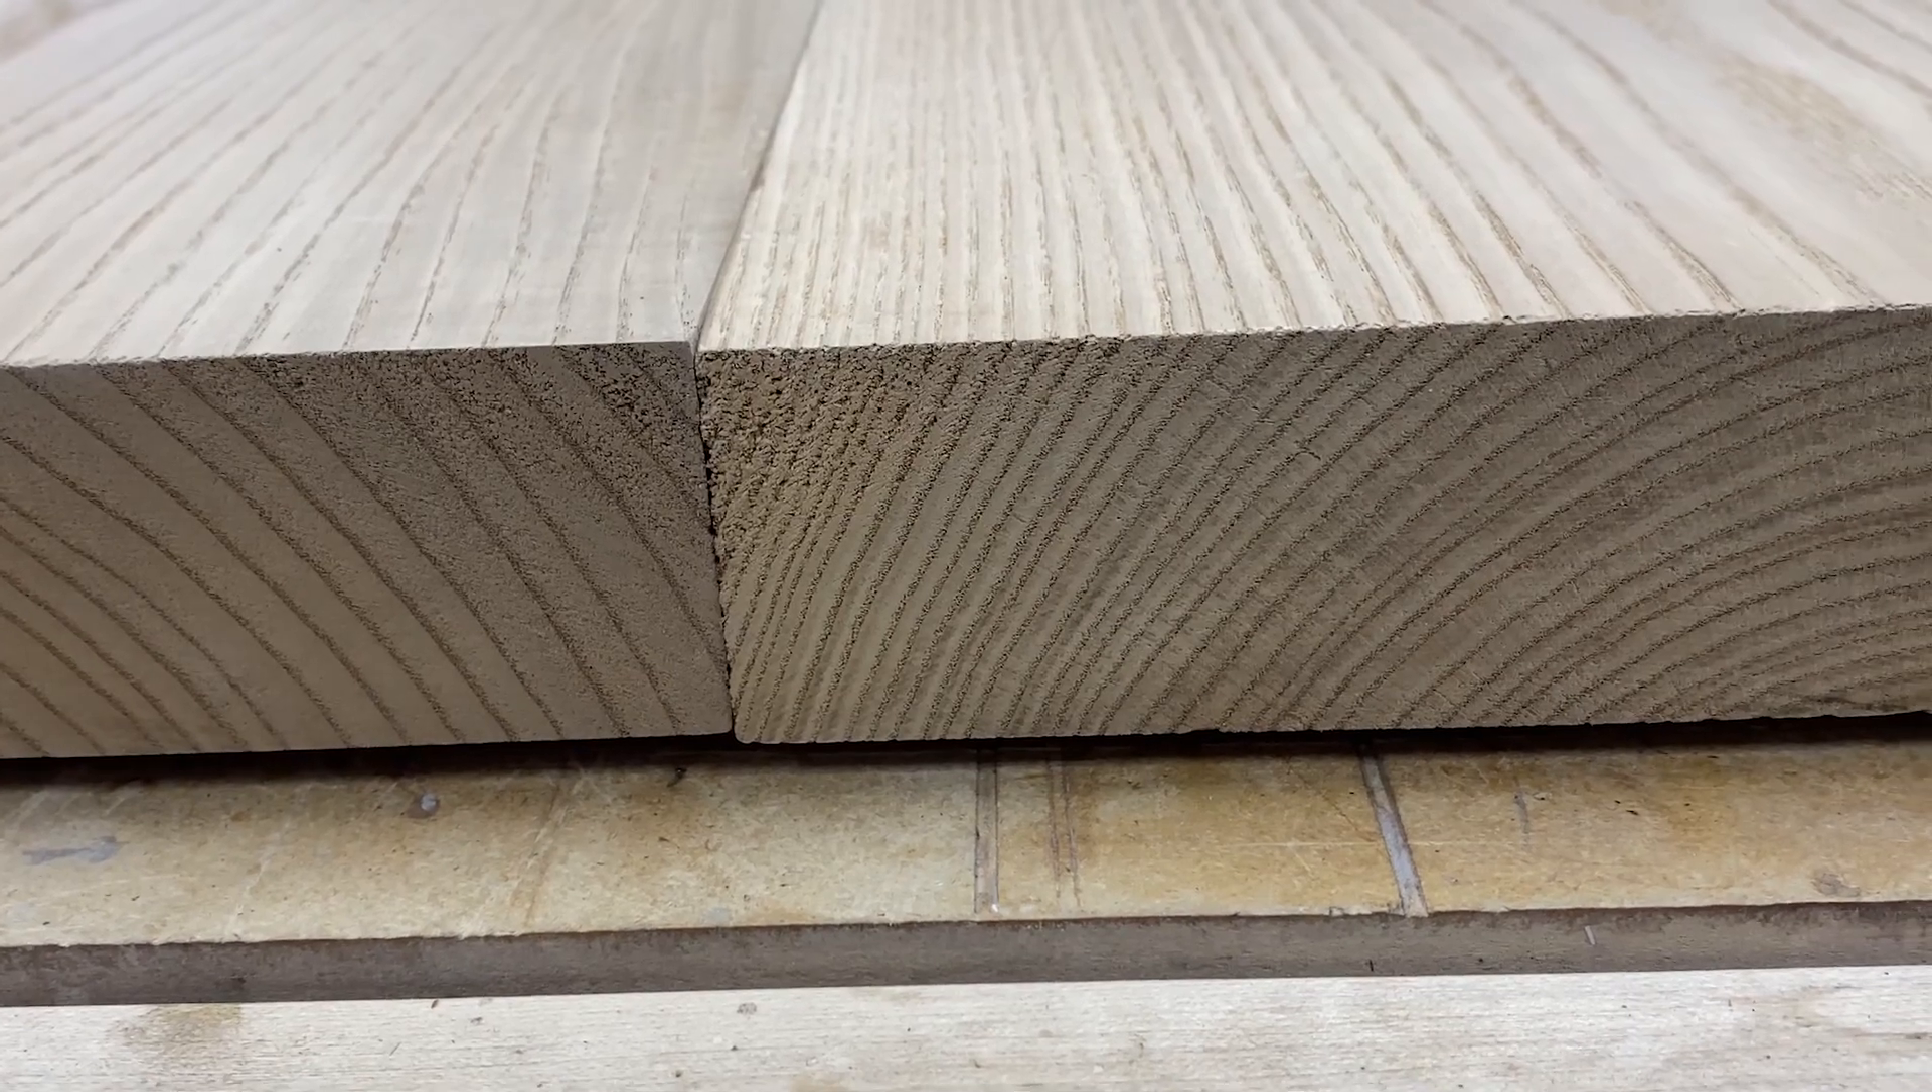But it doesn't have a super stellar joint right here. There's some gaps. It's going to be an obvious crack in there that we don't want.